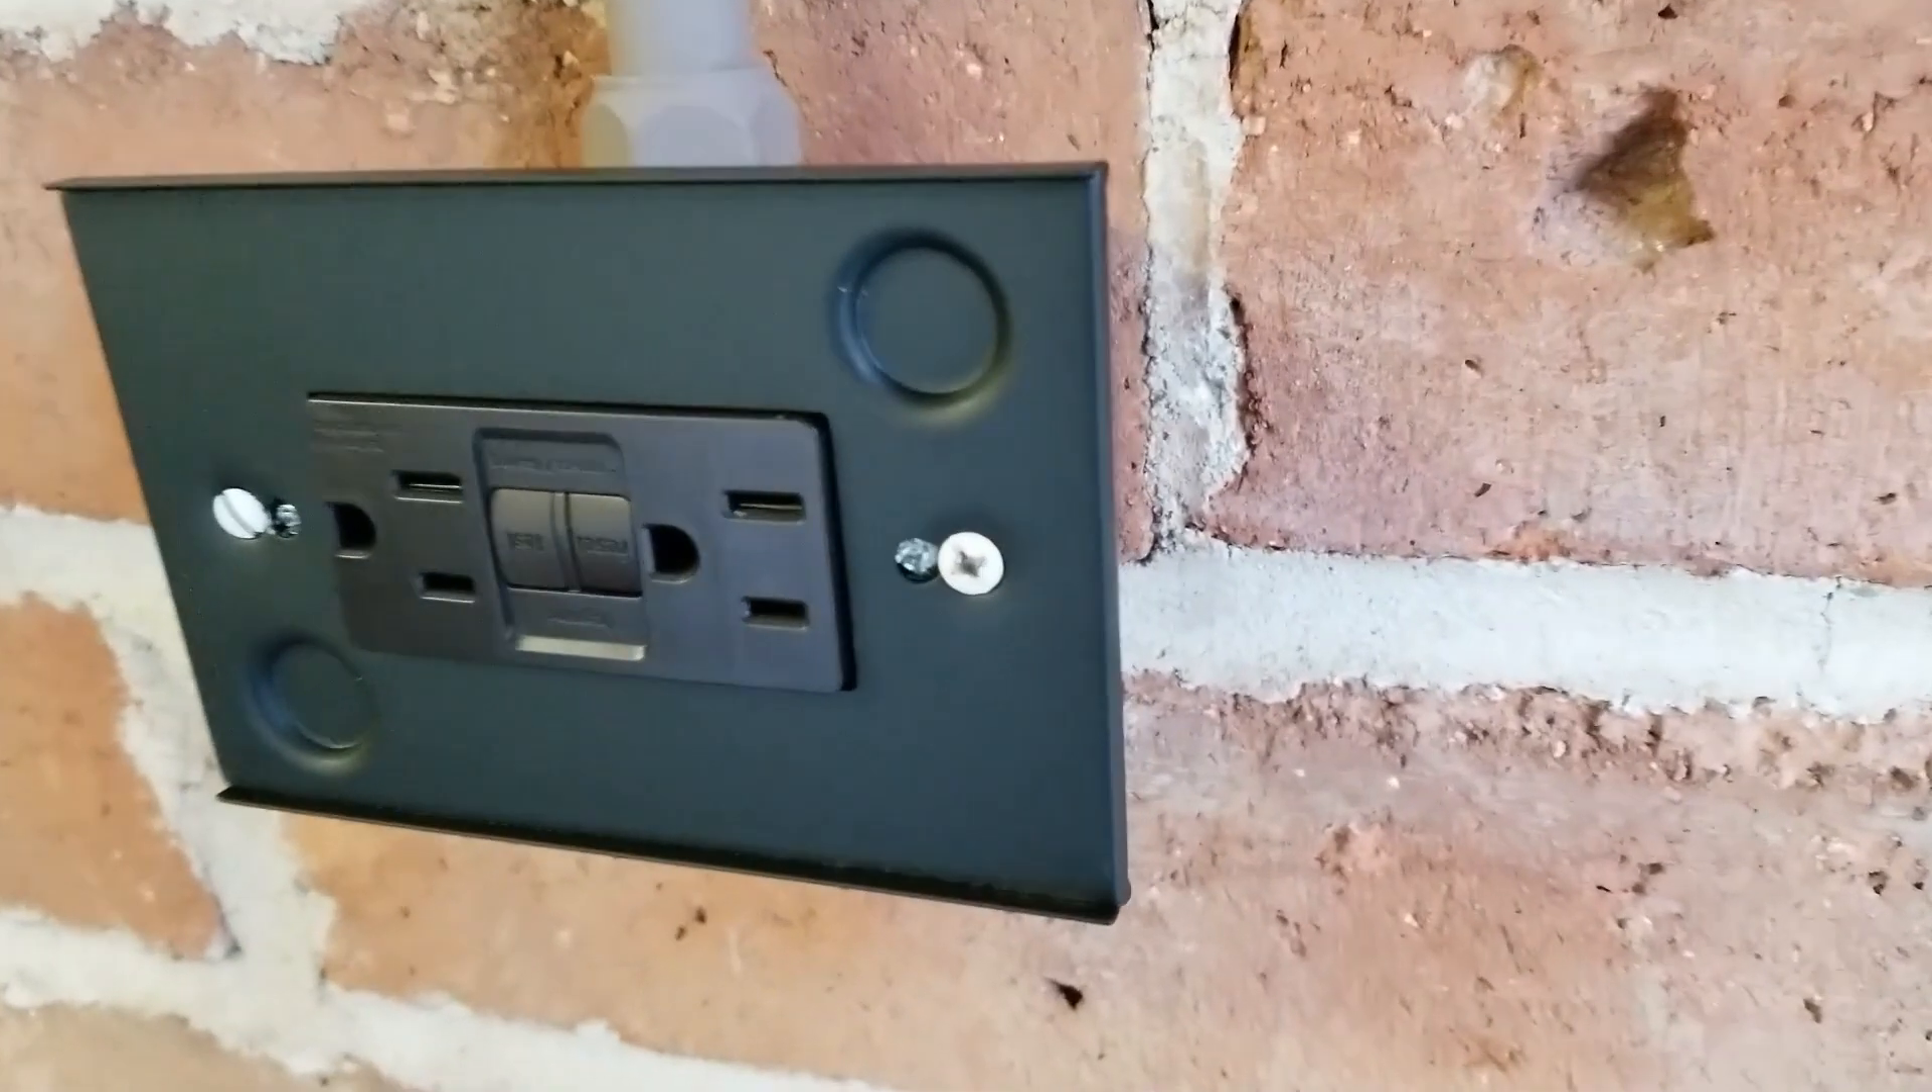The metal plate is in place.